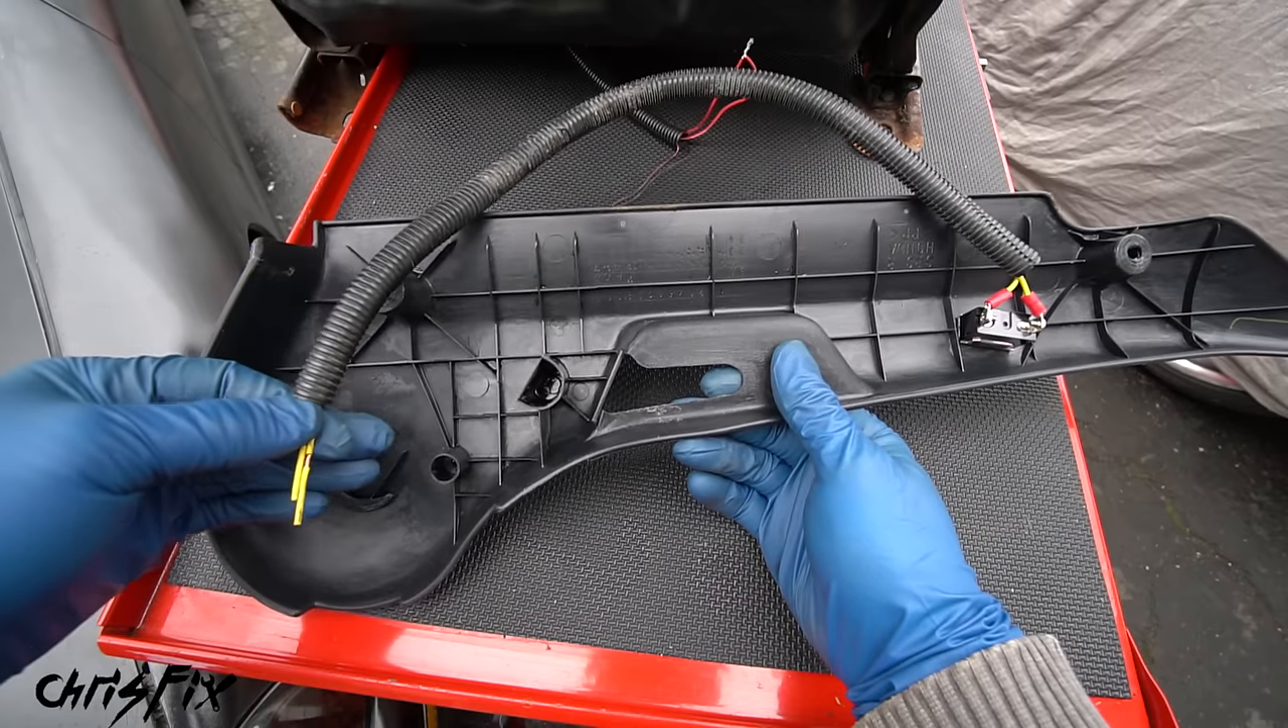And there you go with our wire loom installed.